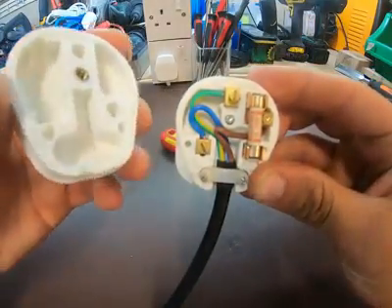Okay I'll put the fuse back in and that's the finished result the final thing to do is to put the cover back on.